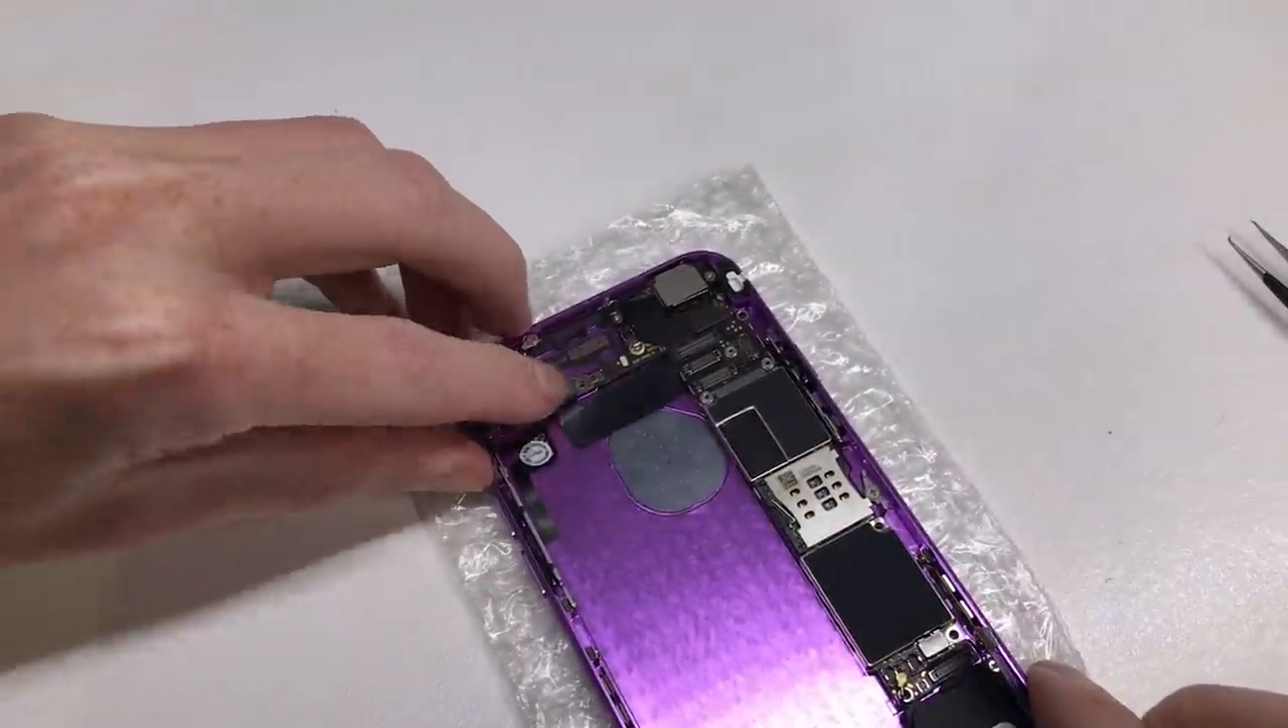This iPhone is now starting to really take shape and is now only needing a battery and an LCD to complete the phone.